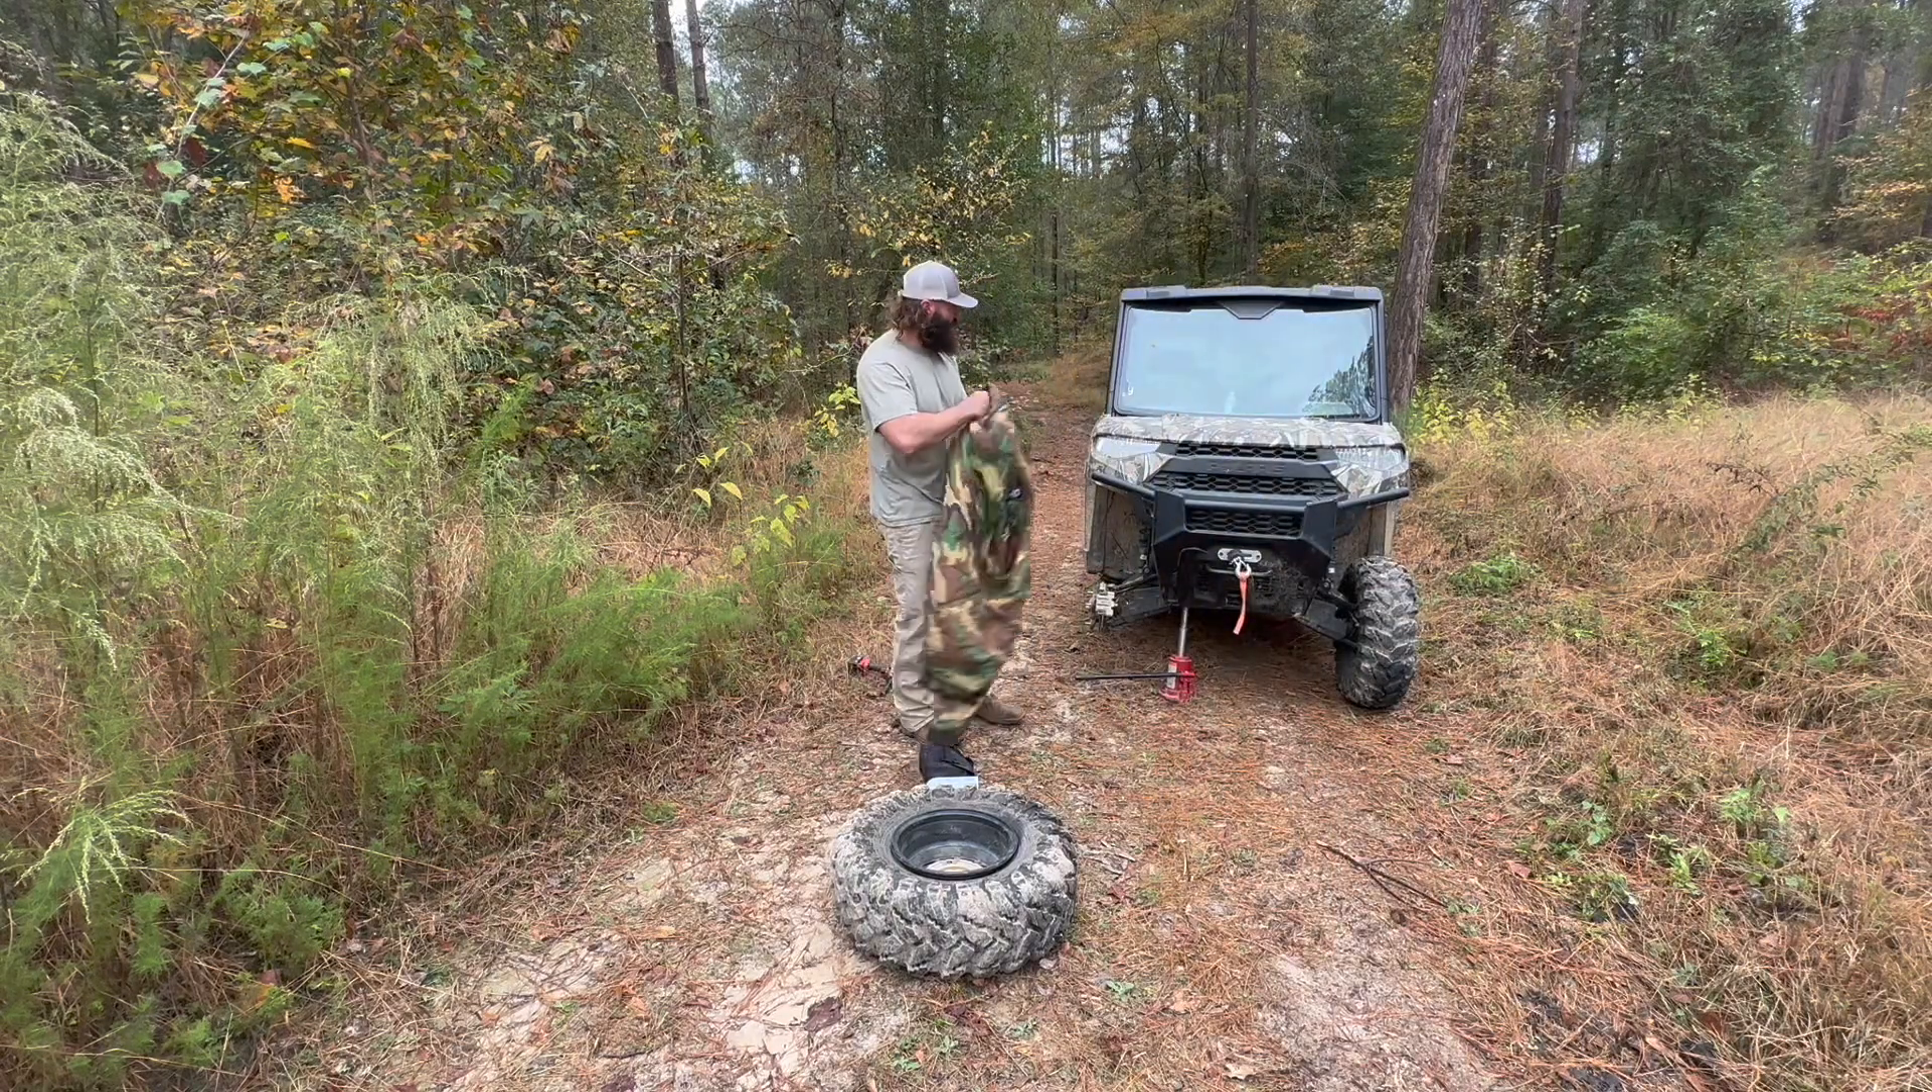So i got the tire off the ranger obviously as you can see.